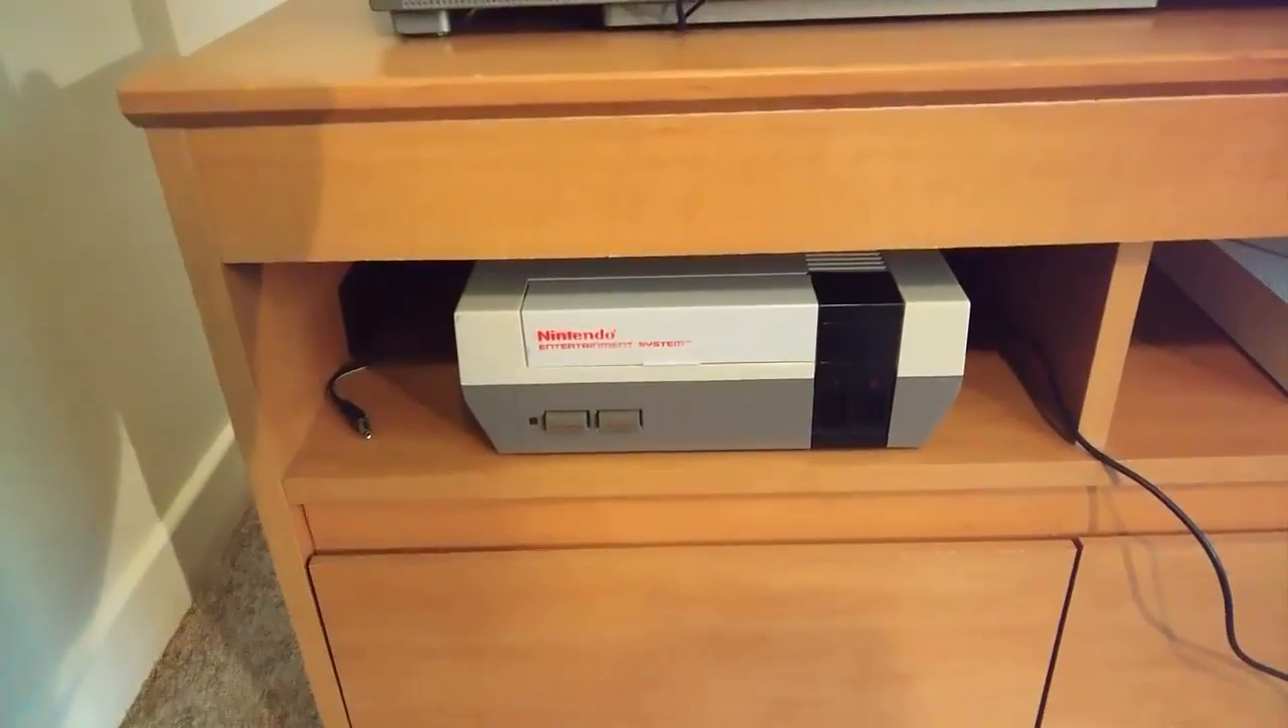We've got the Nintendo back together.